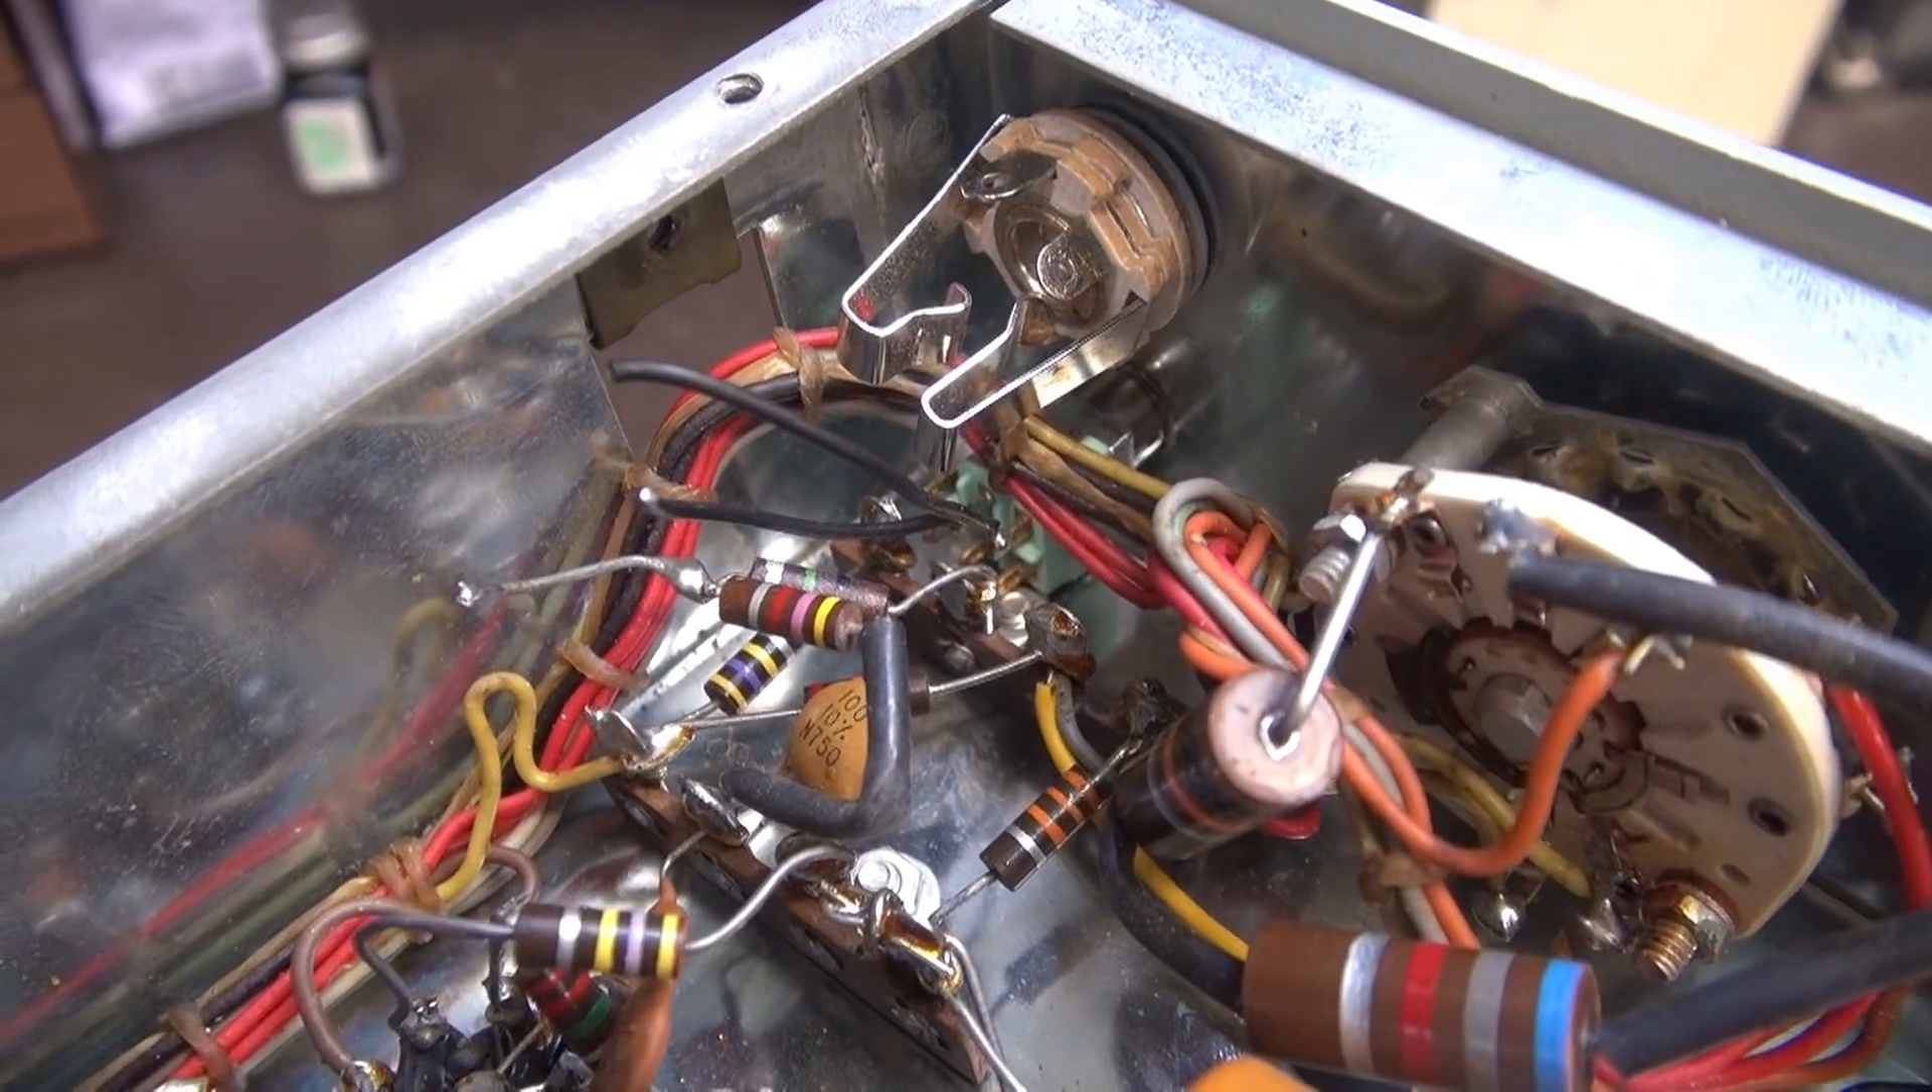Now there's the new mic jack installed I'm not going to wire these at this point.